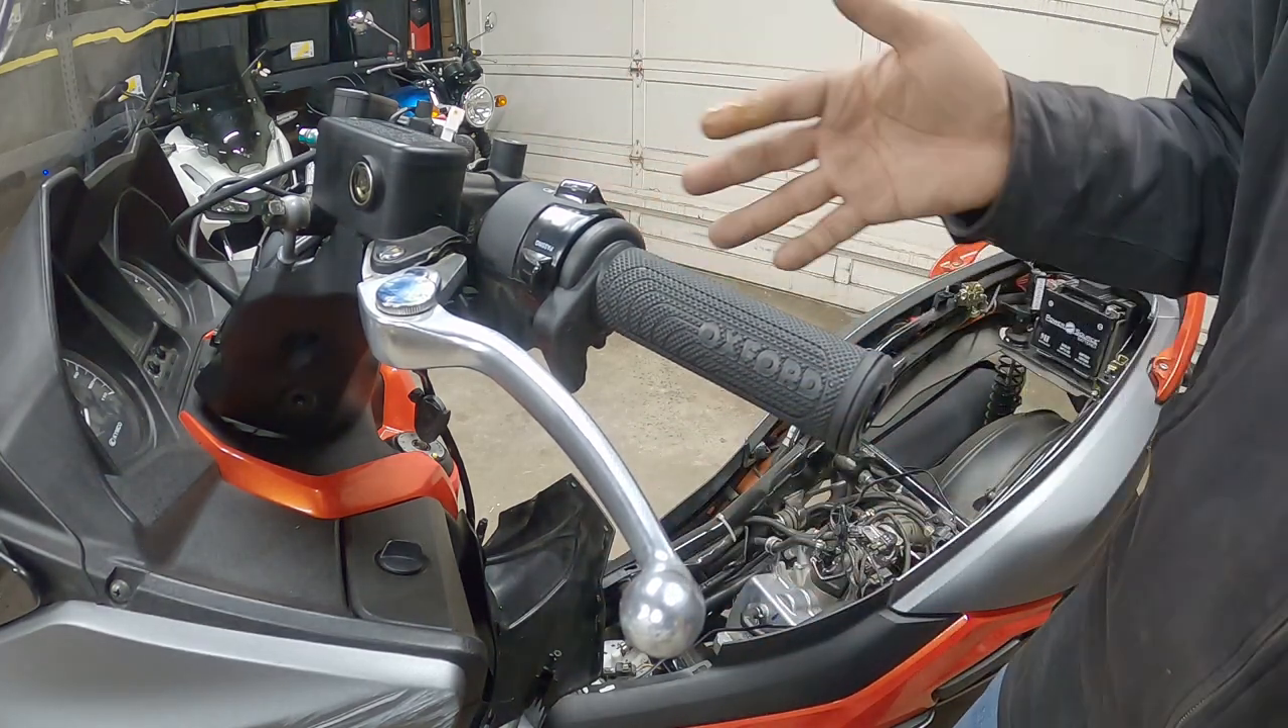So we now have the grip installed on the left side, the right one's going to, we've got to wait for the right one to sit and cure for a while.